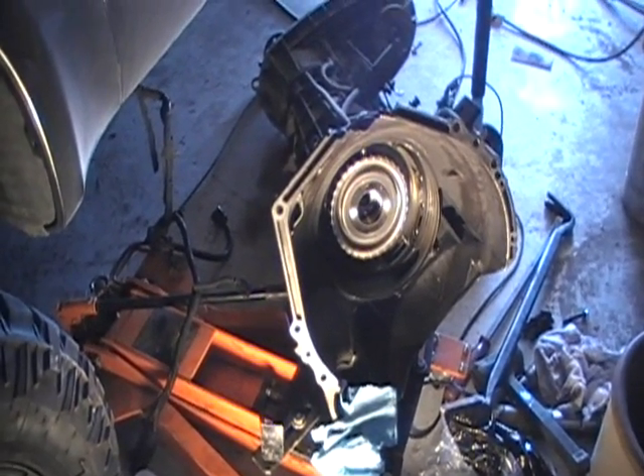So anyways, we've got the pump there and I've got the tranny here all open up ready to put the pump in.